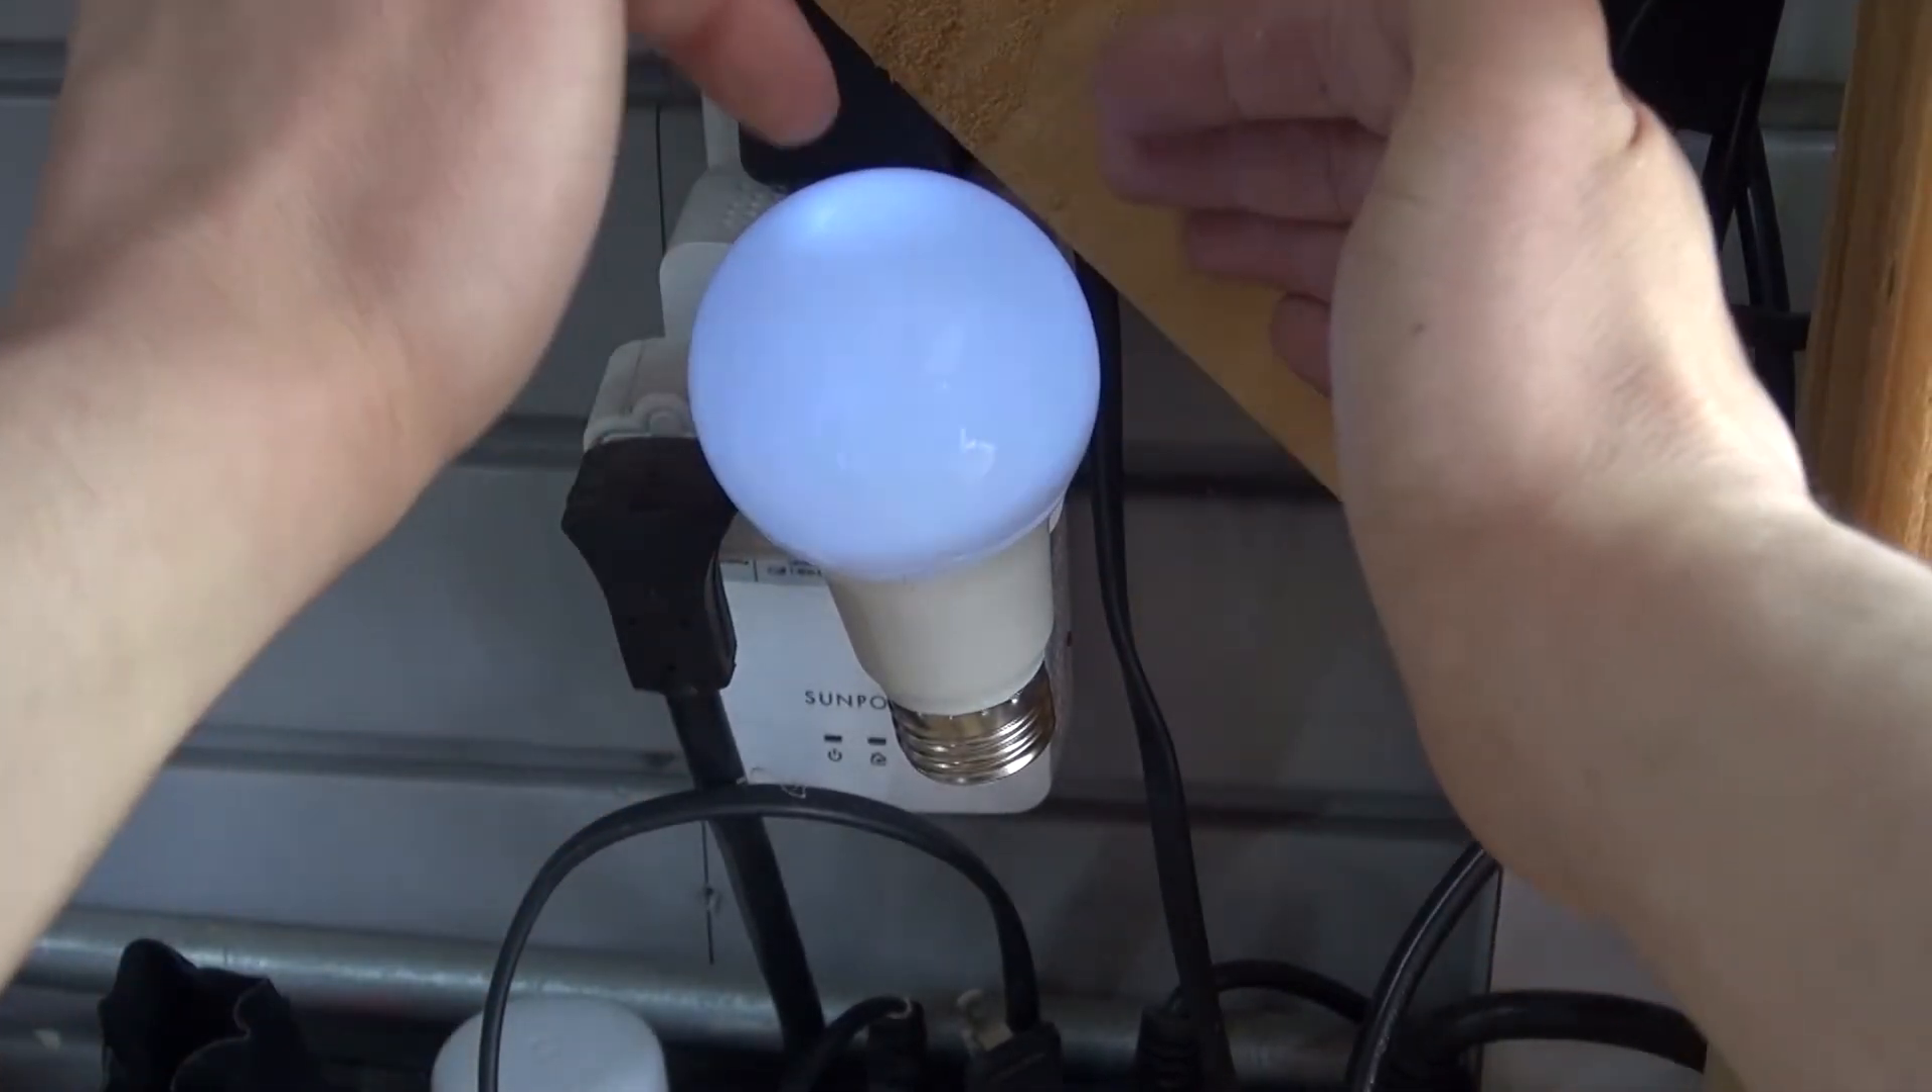Put the globe back on, plug it in. And there, that looks a lot better.